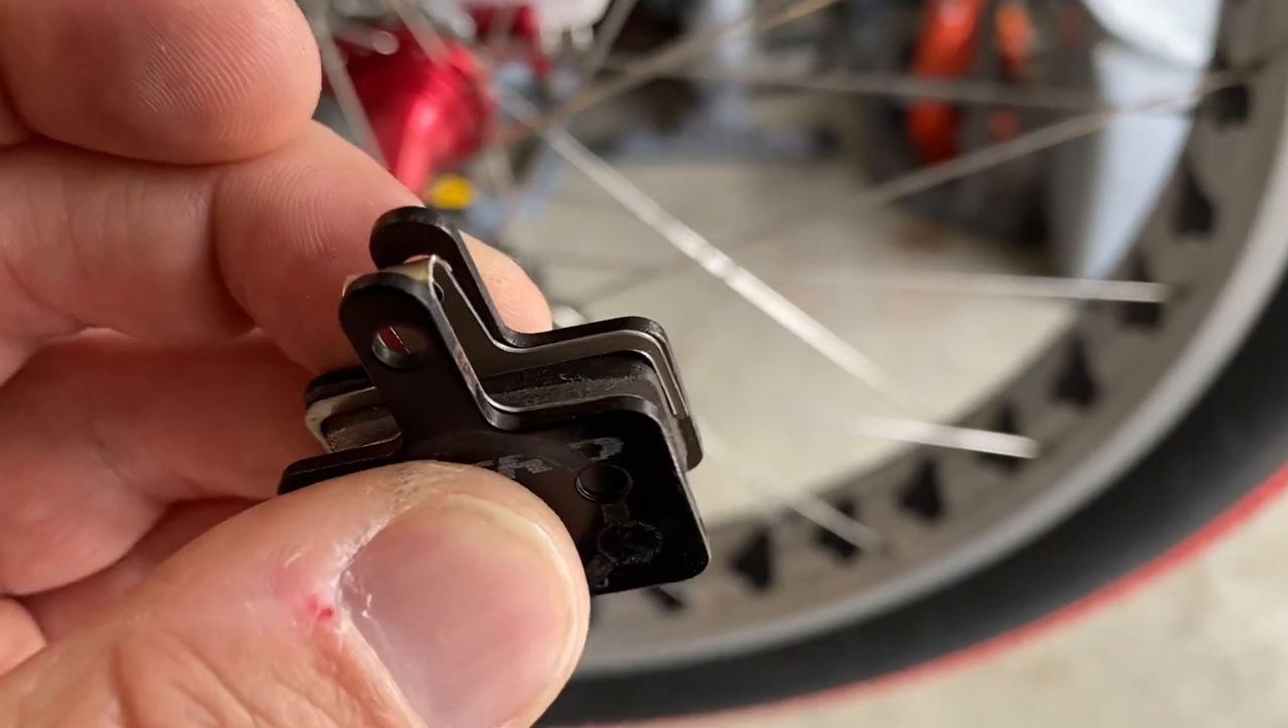Once the brake pads are removed from the caliper, here's what they look like.